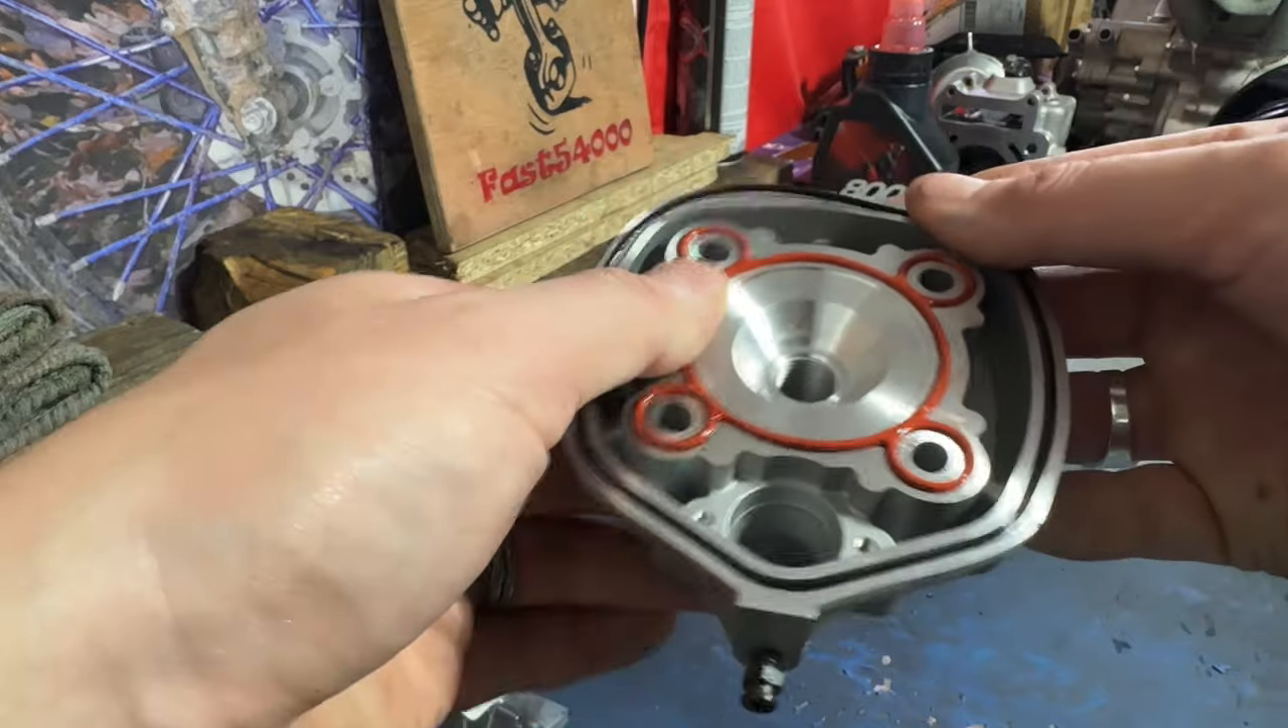Comme tu vois le joint là il est nickel il est bien mis il n'y a pas de problème.